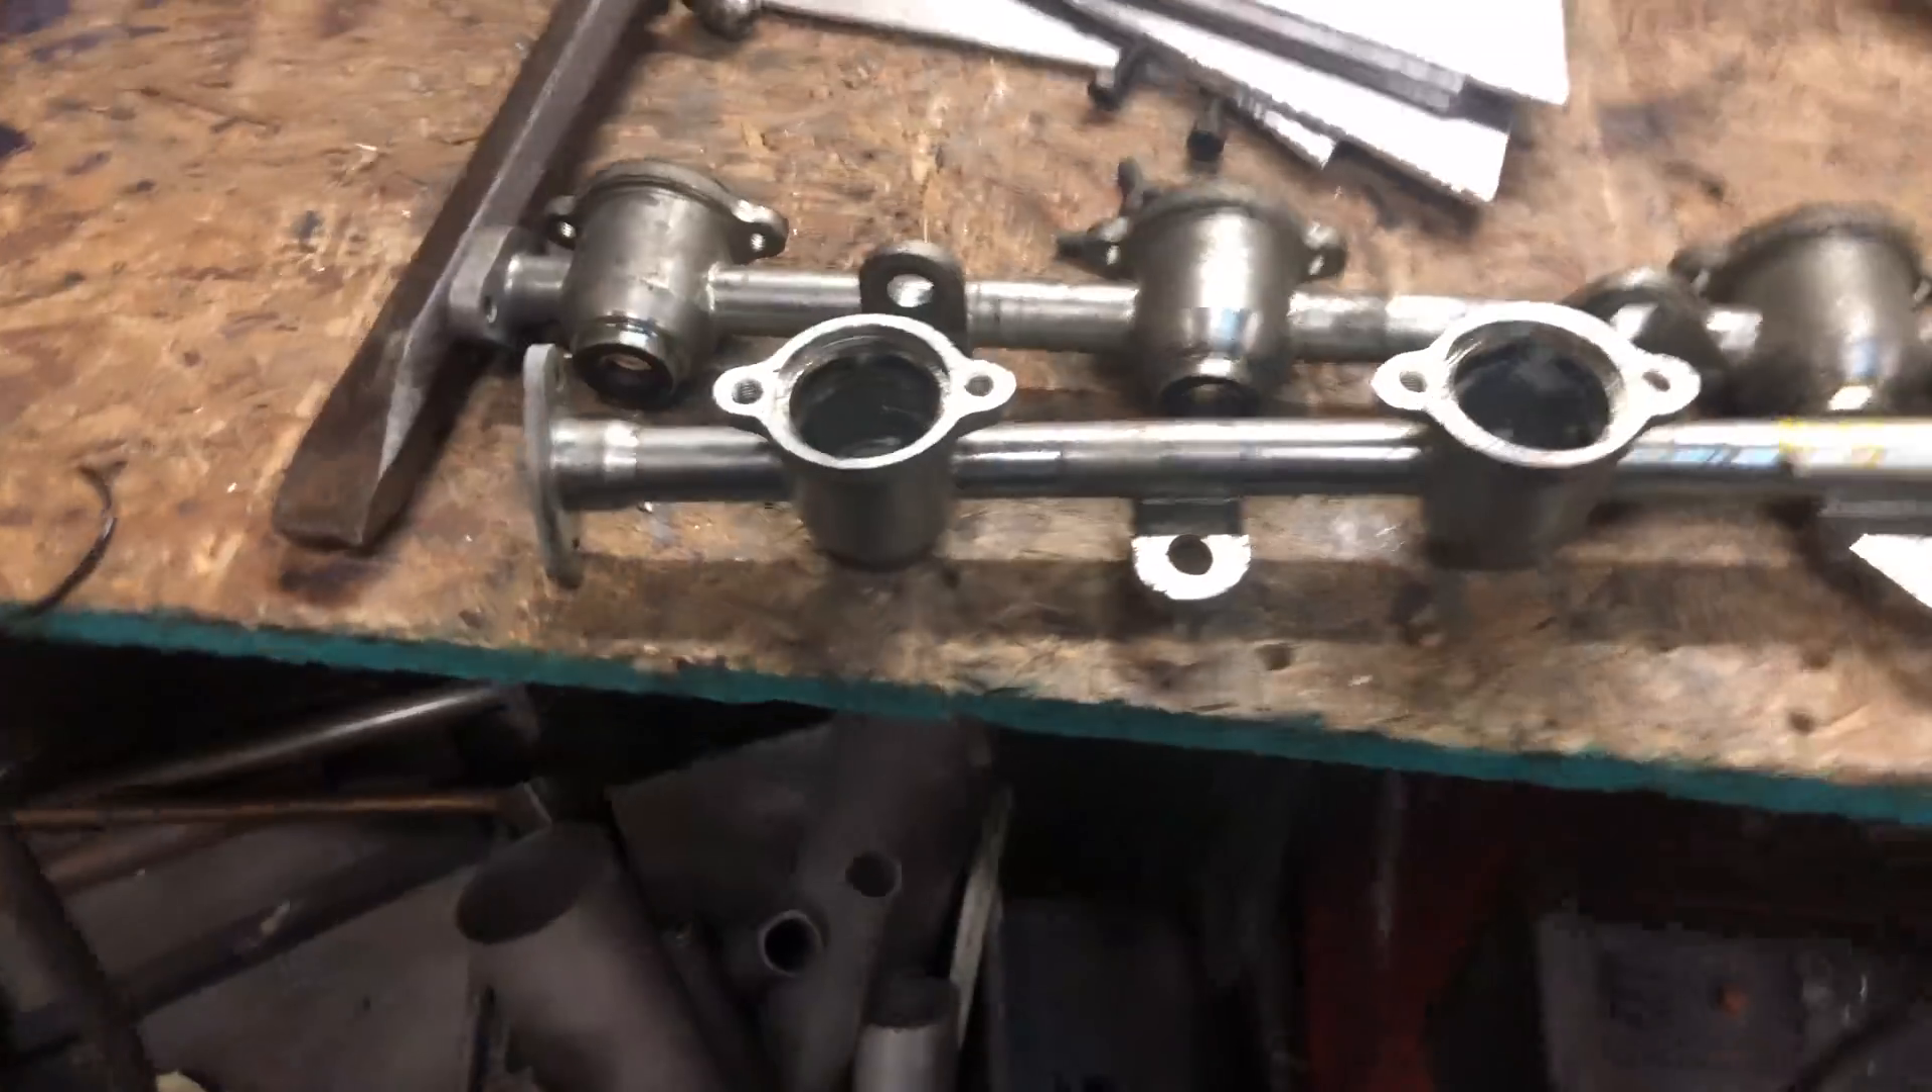So now I pulled the fuel rails off, uh, pulled all the injectors out.